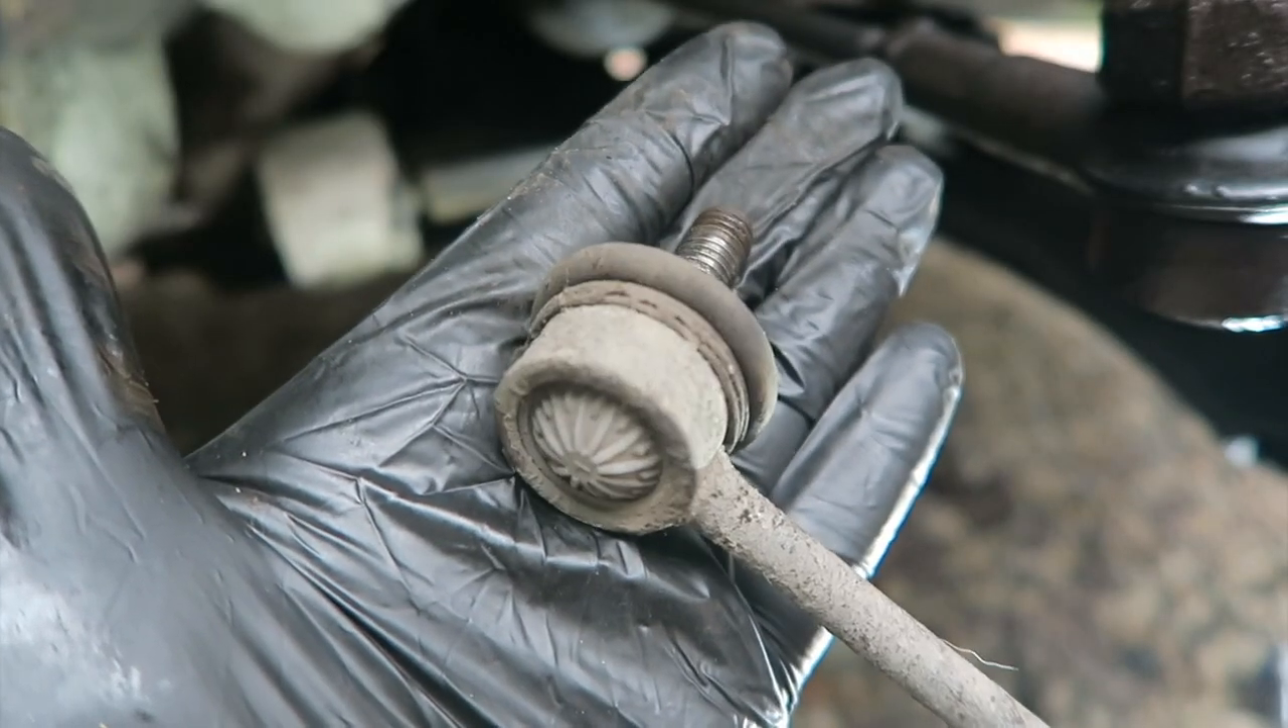Right, so I've got the drop link off.